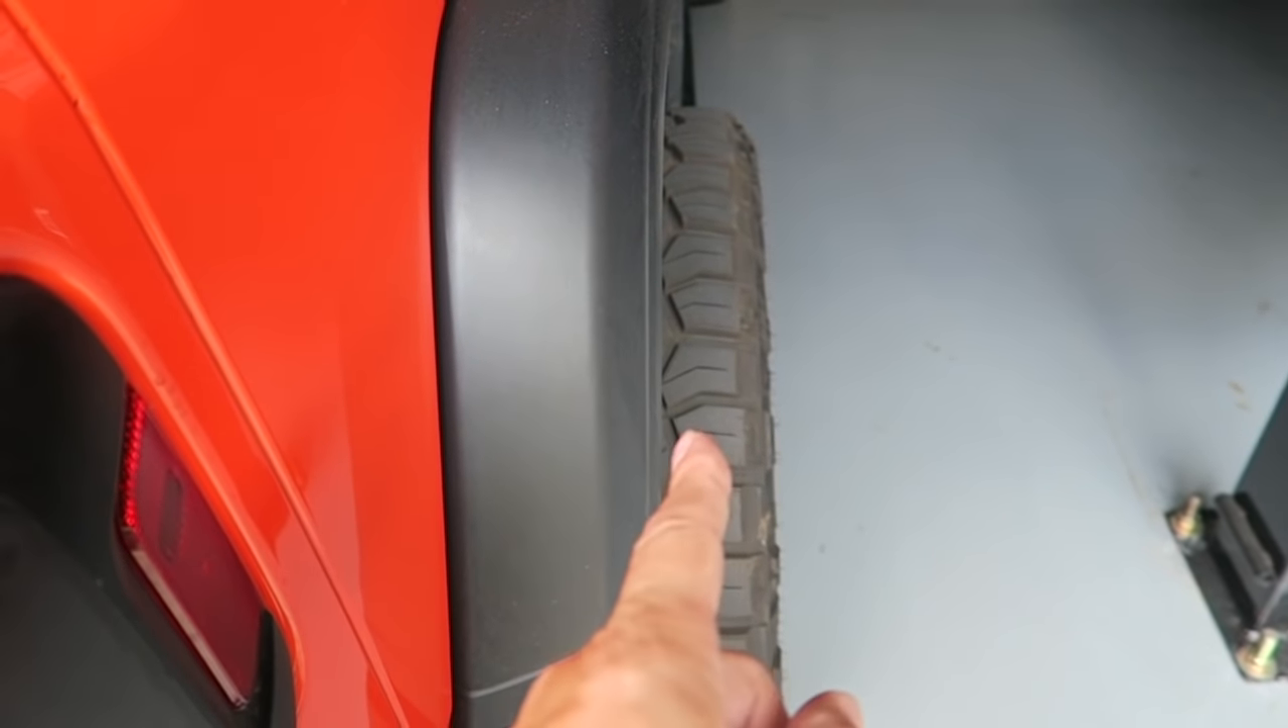I mean, look how far out these tires poke out away from the Jeep.